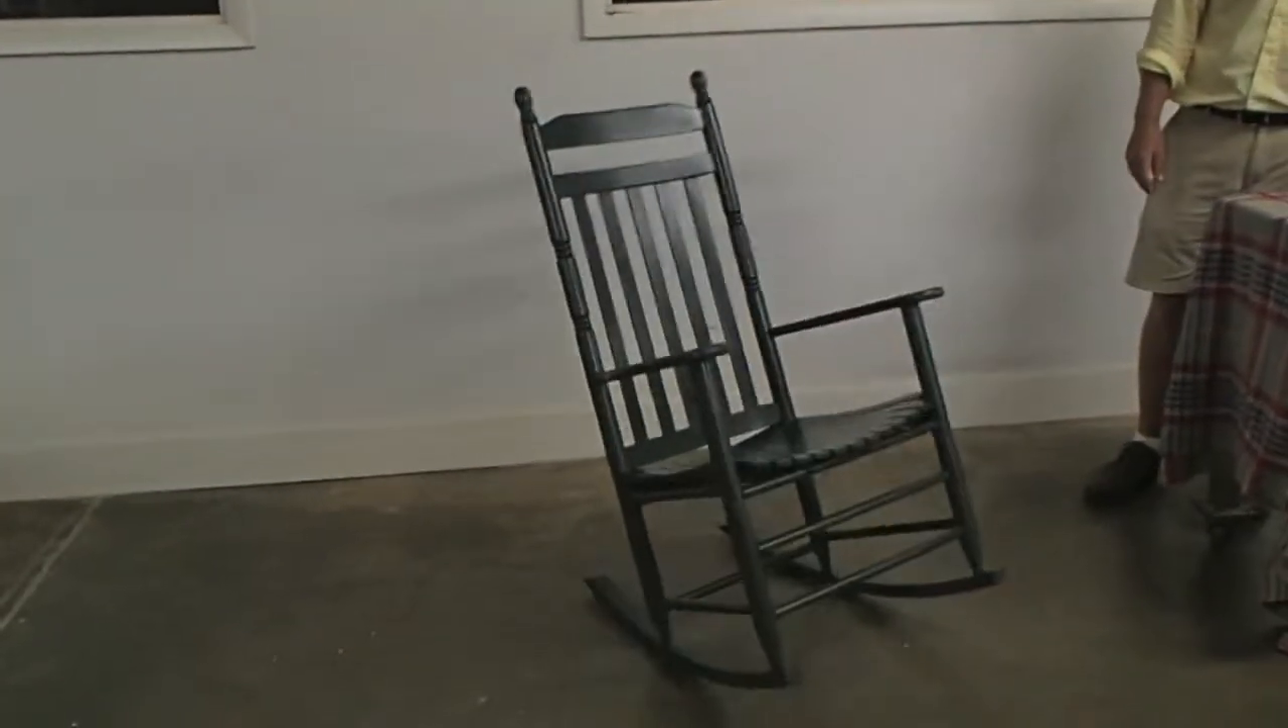Now you have assembled your rocker.